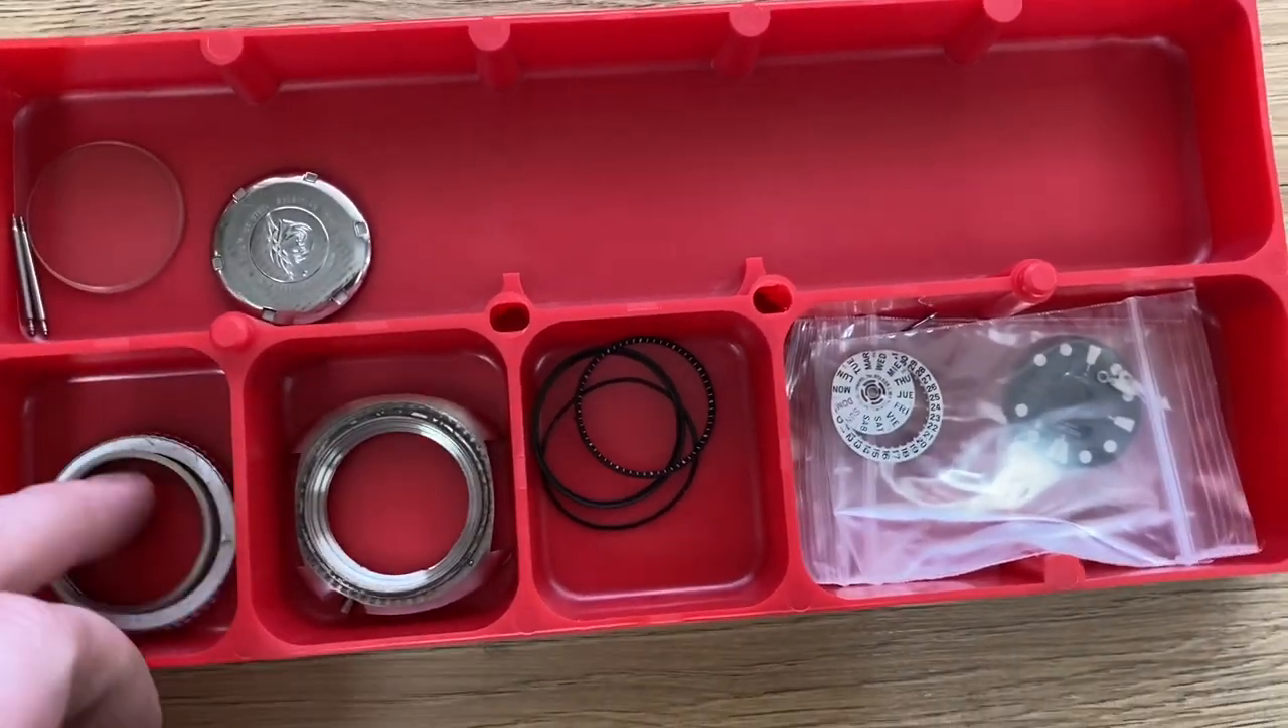So we can see that our case, including our crown and other bits and pieces, have been completely dismantled, all our gaskets taken out, crystal, everything completely removed.